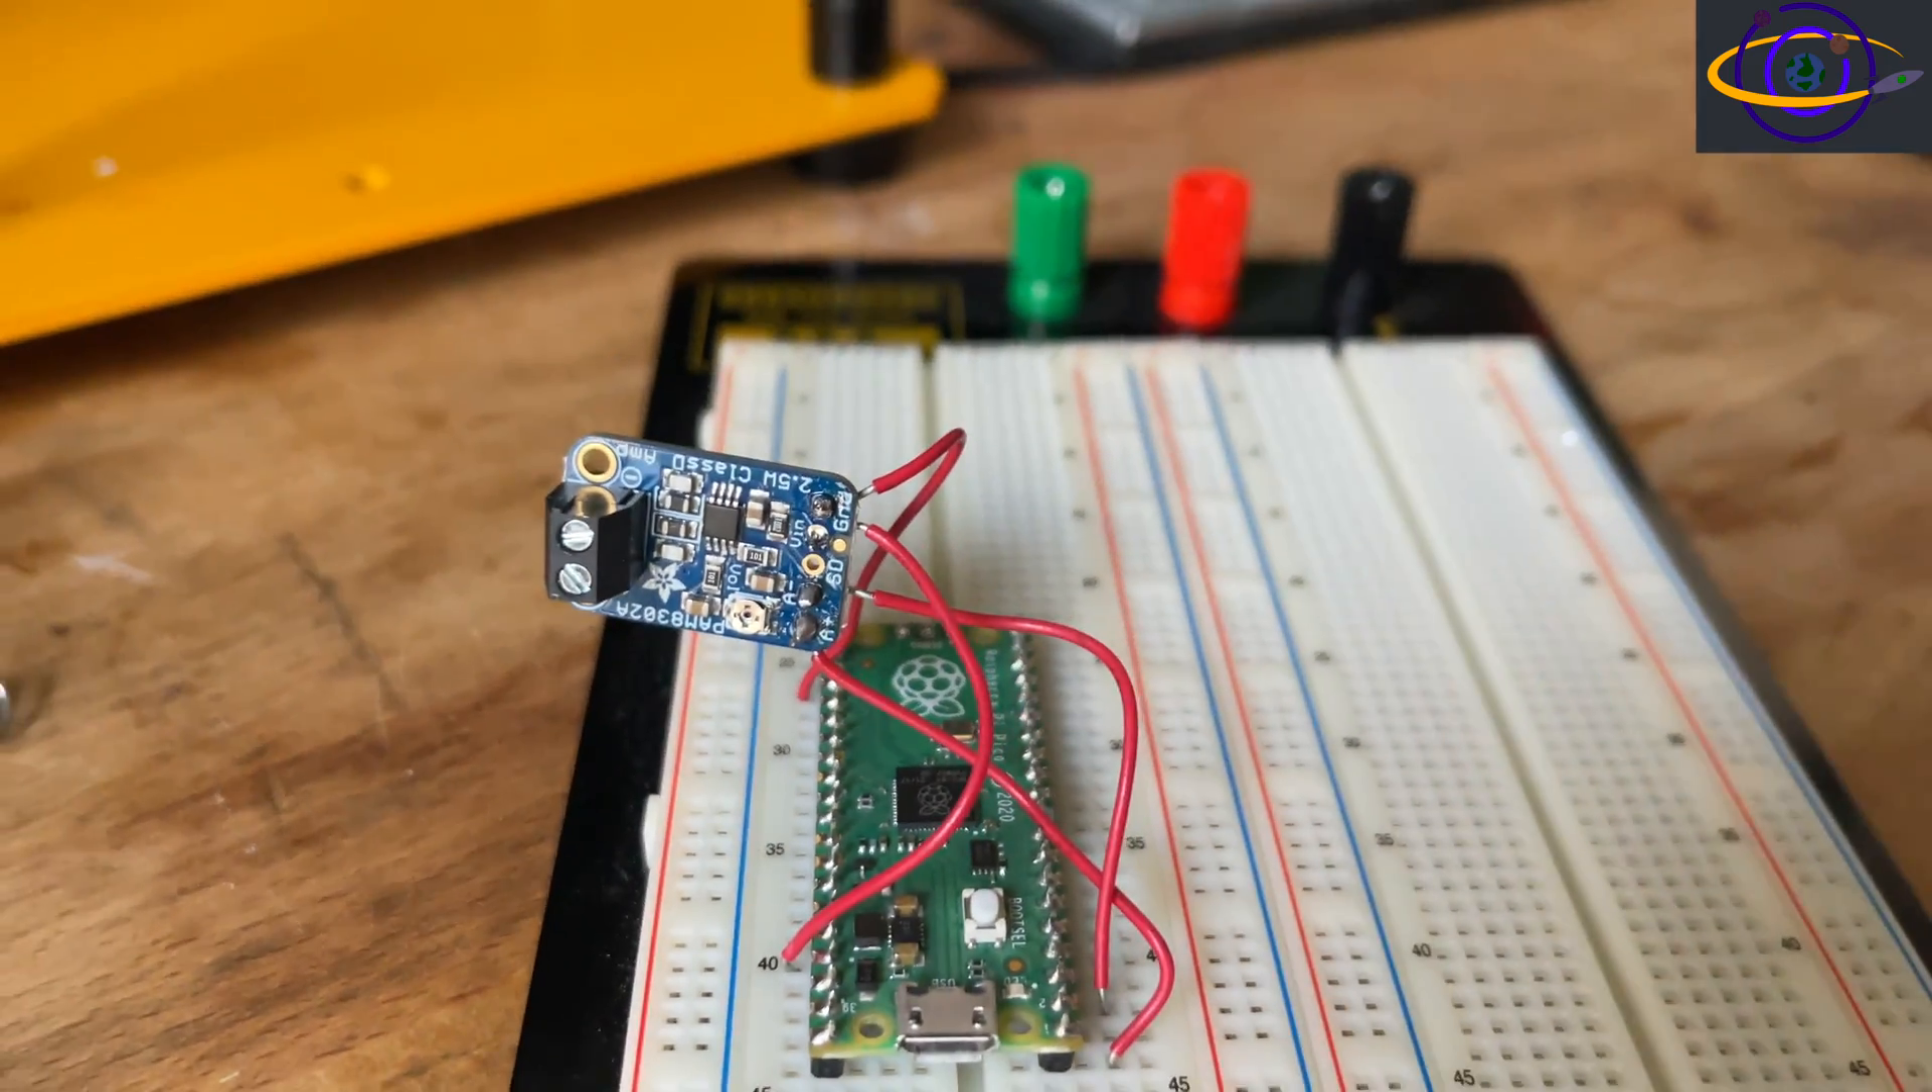Now, here we see I have actually soldered on the wires to the amplifier.